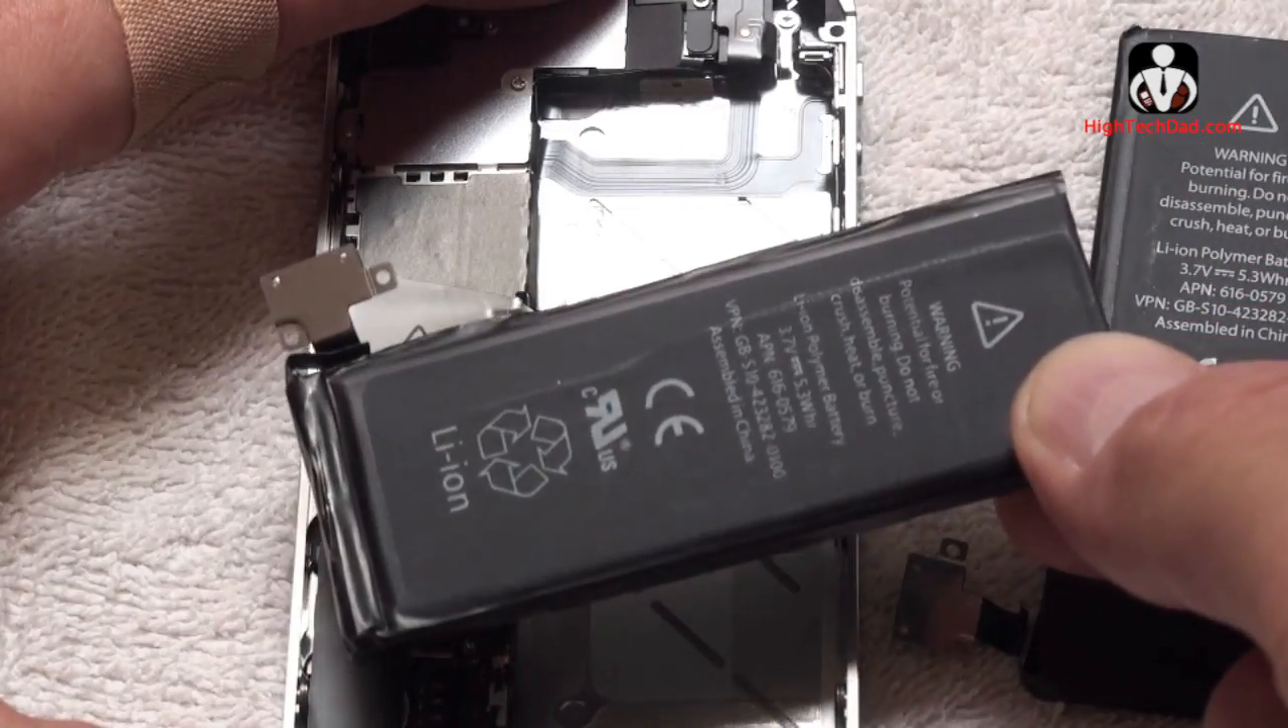So there's the old battery. We've got it out.